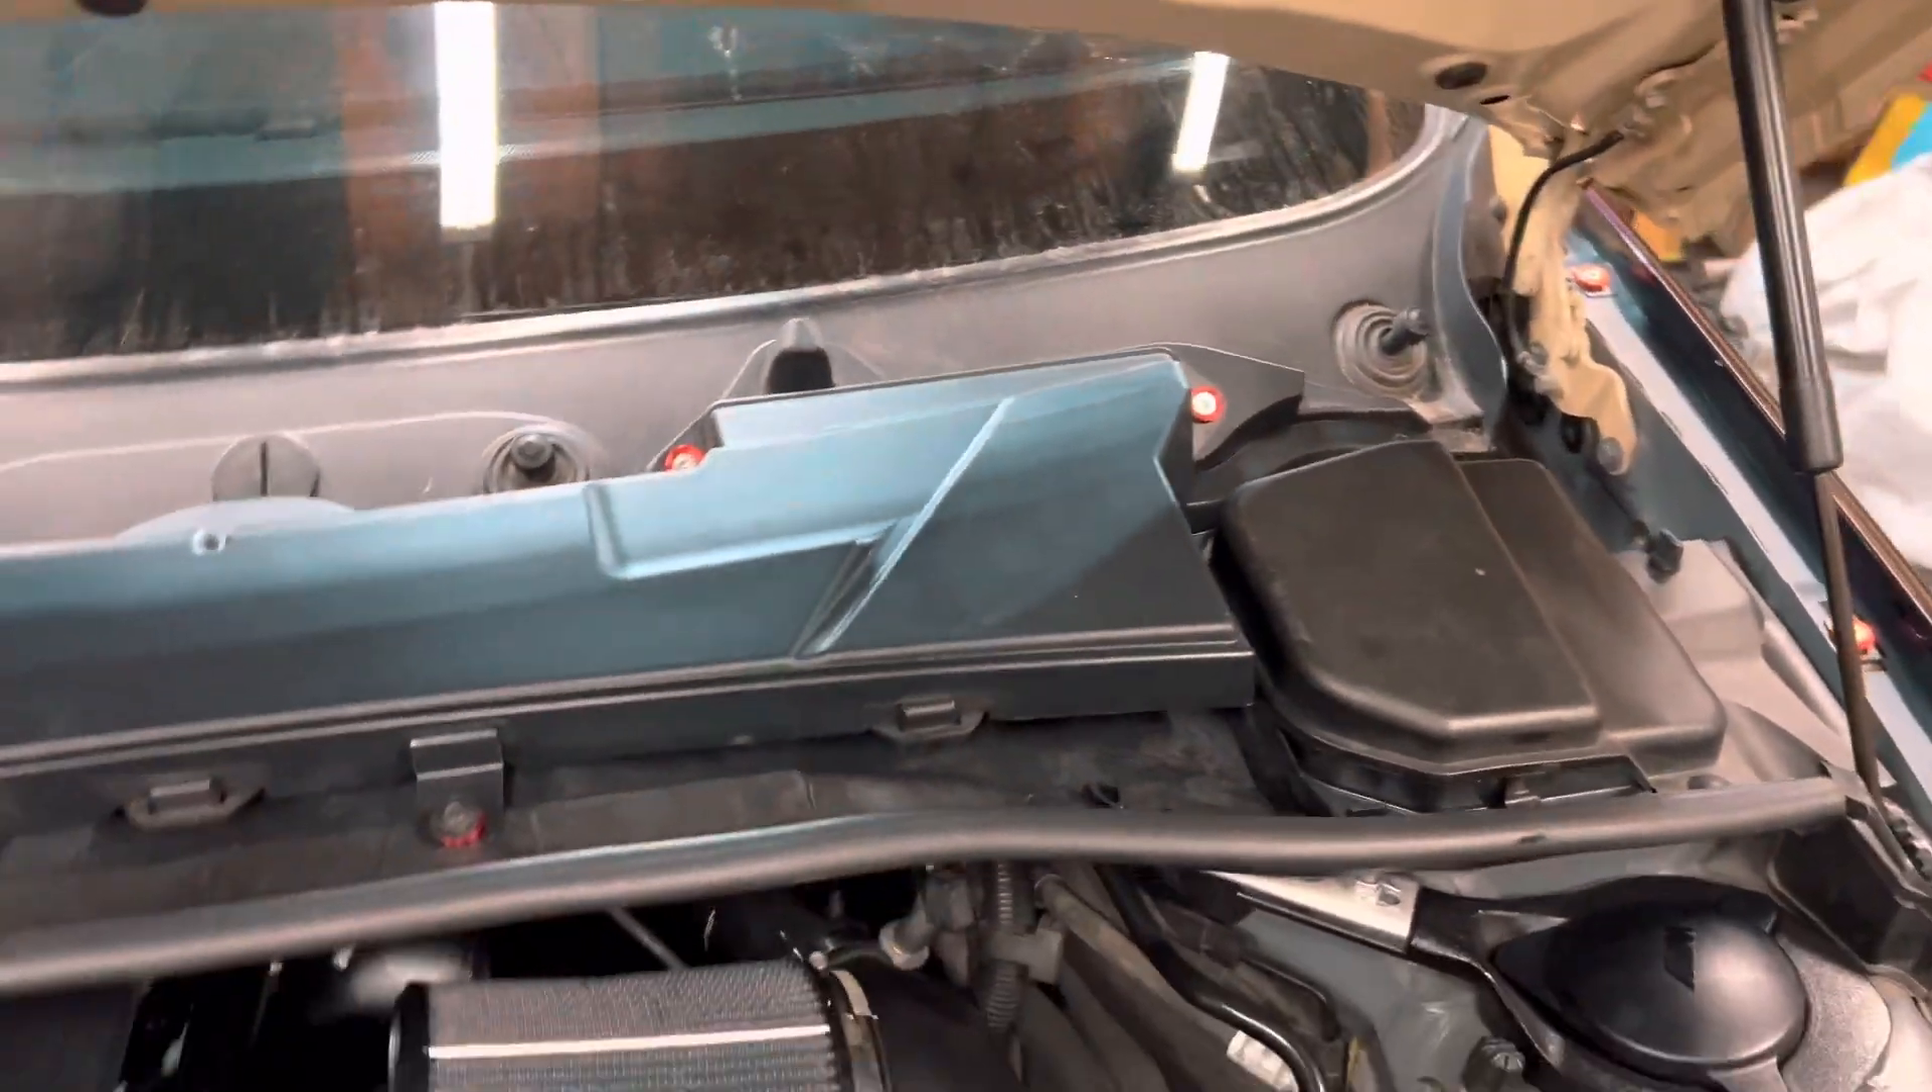Alright, well I got the cowl back installed. The new one is all transferred with the gaskets and other hardware.